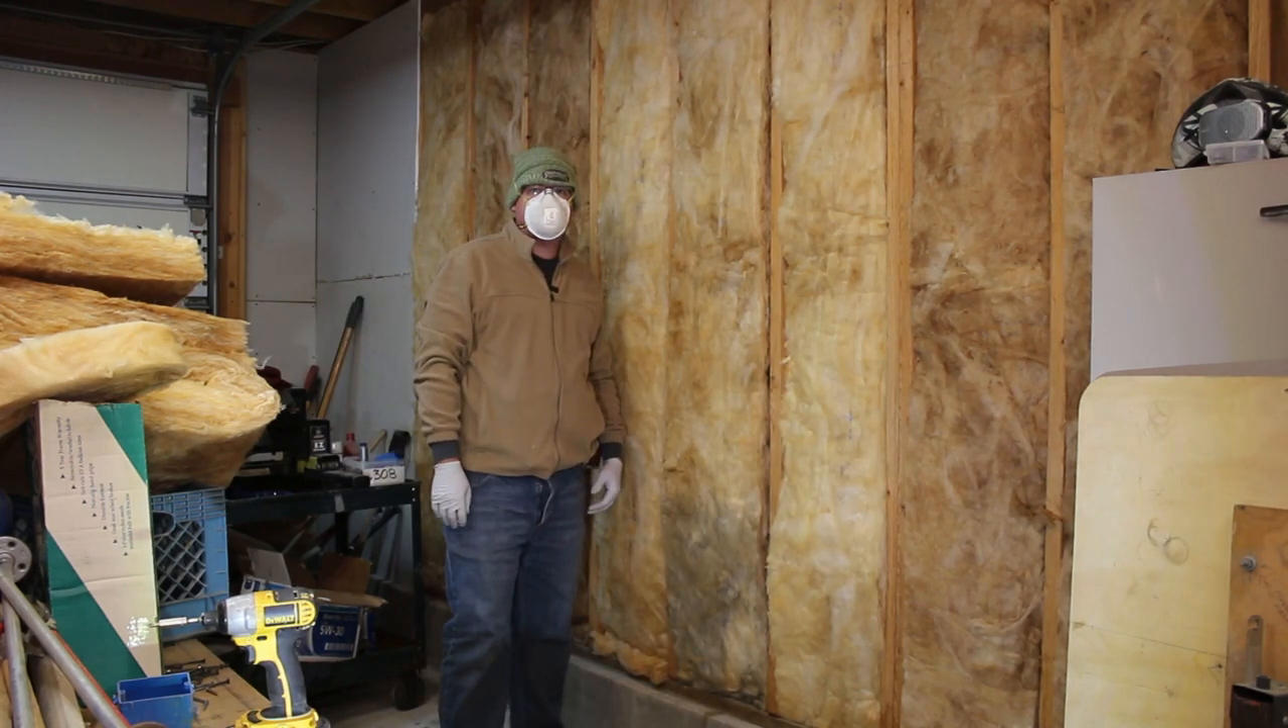All right, insulation's in. I'm glad we've got that insulation in.